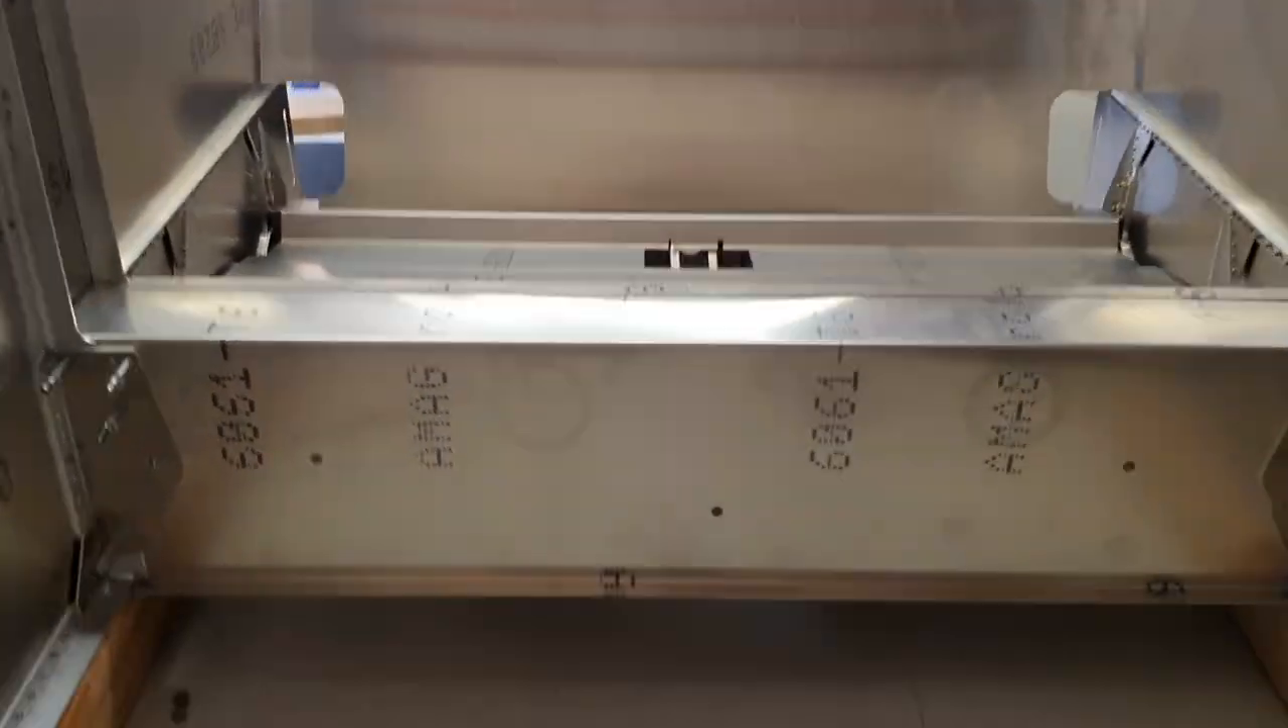So I've got the forward cross tie Fitted Between the two Sides.